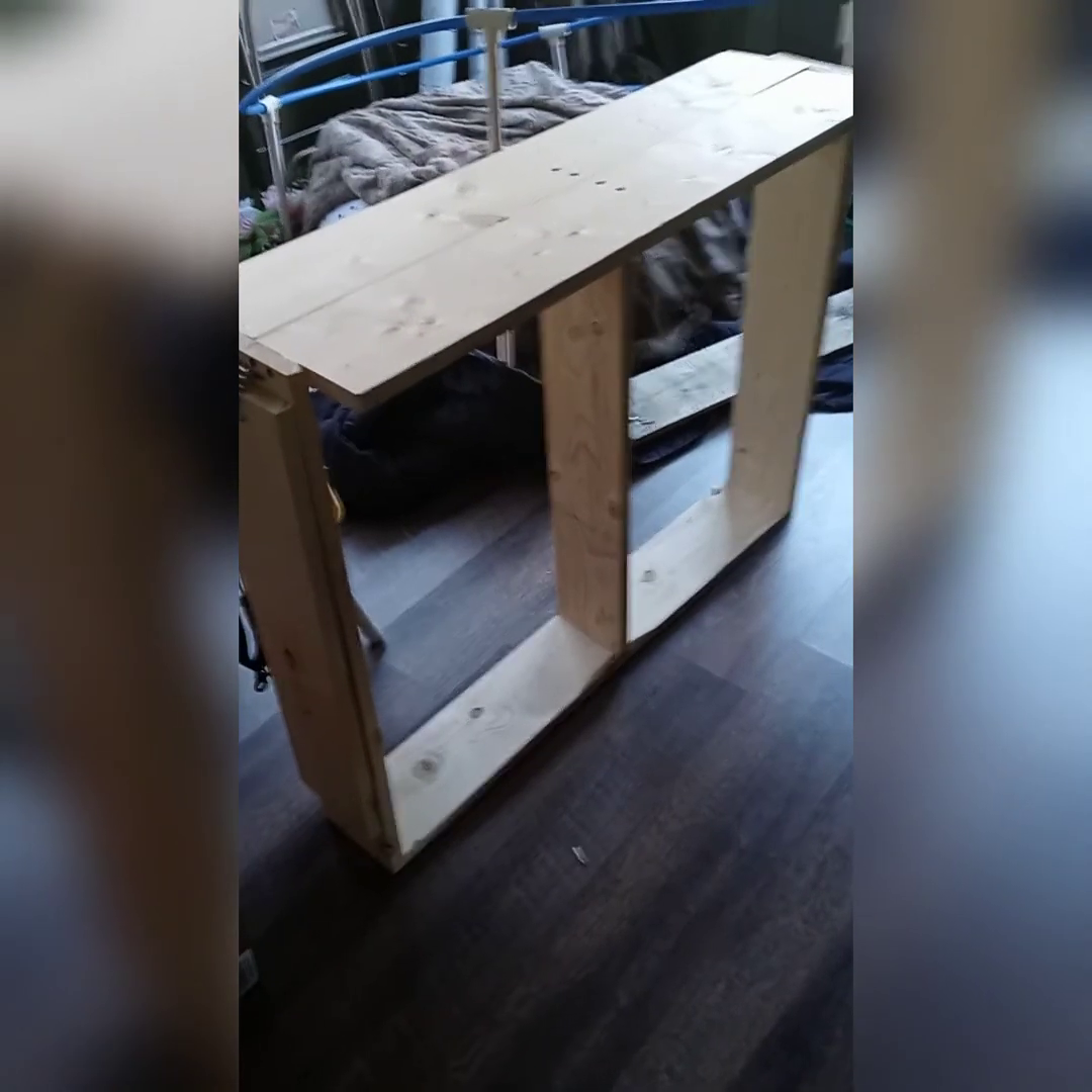So I went ahead and I added a support beam for extra support.